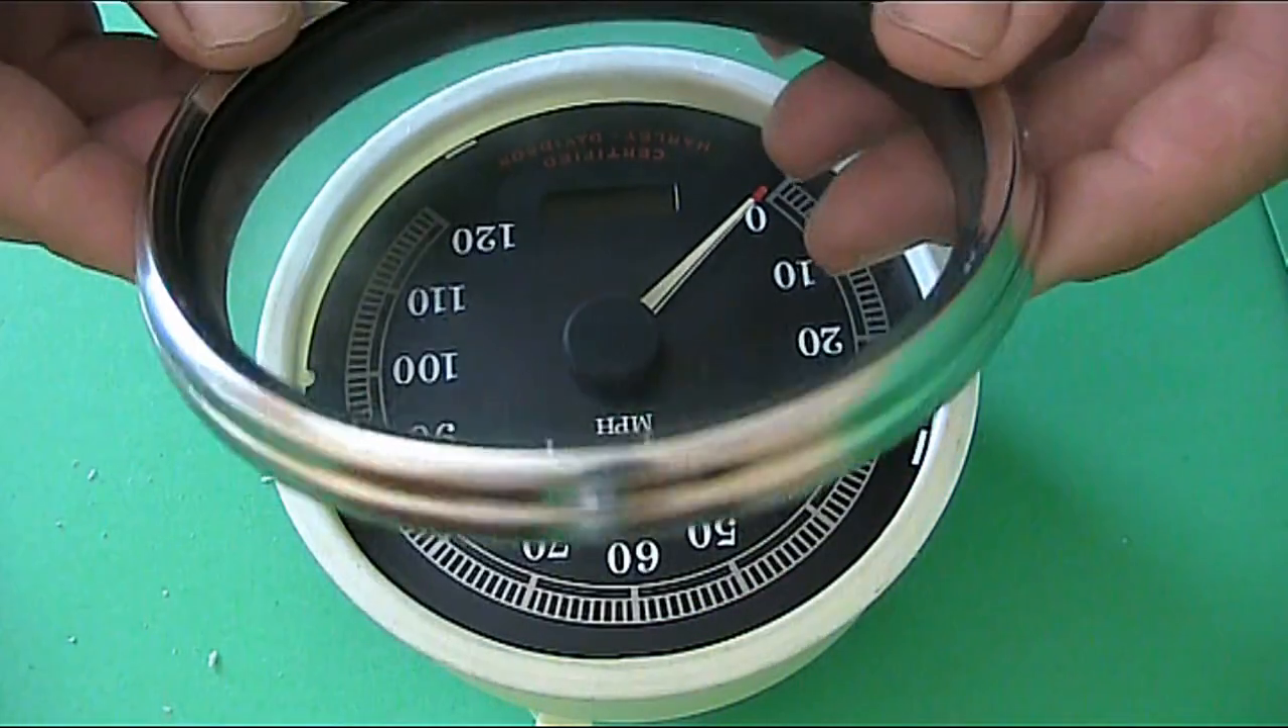Okay so we got our speedo um glass off.